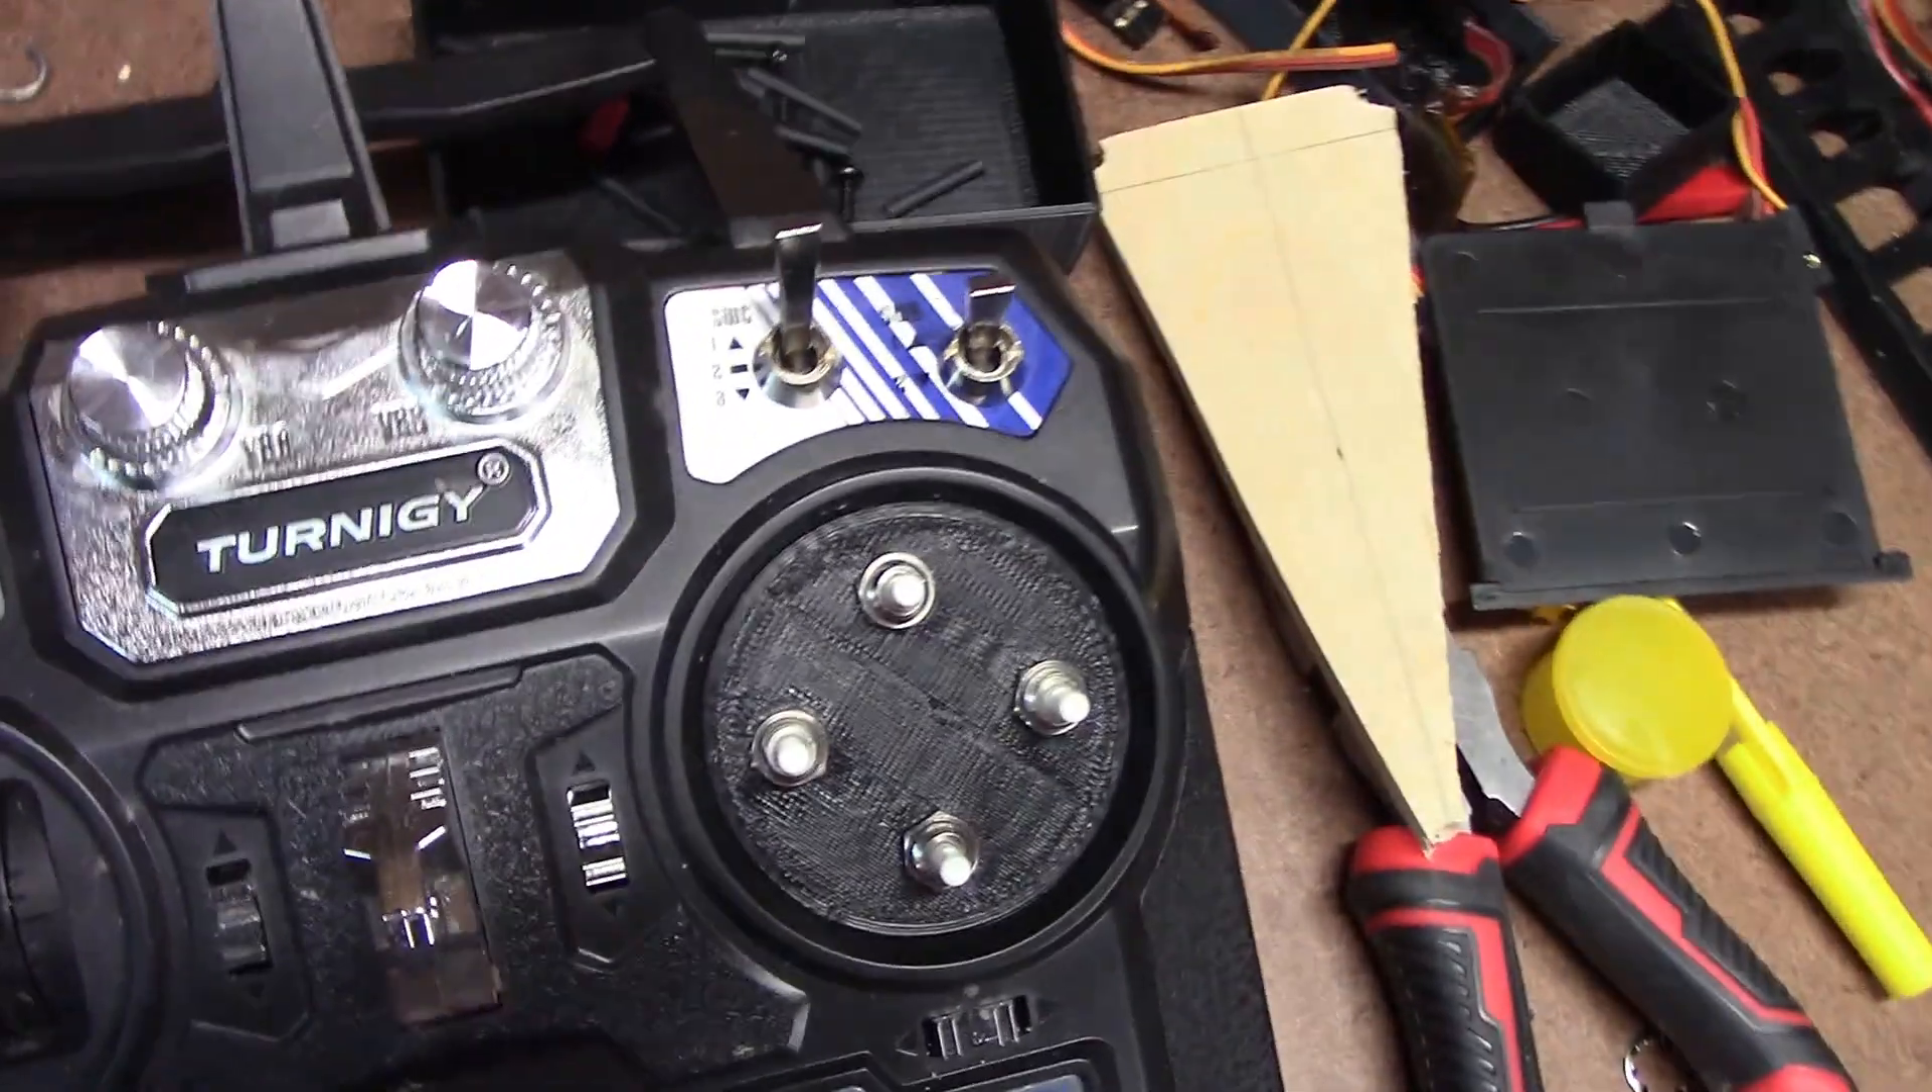Mounted the button plate. It's on the front side. Lines up quite nicely.